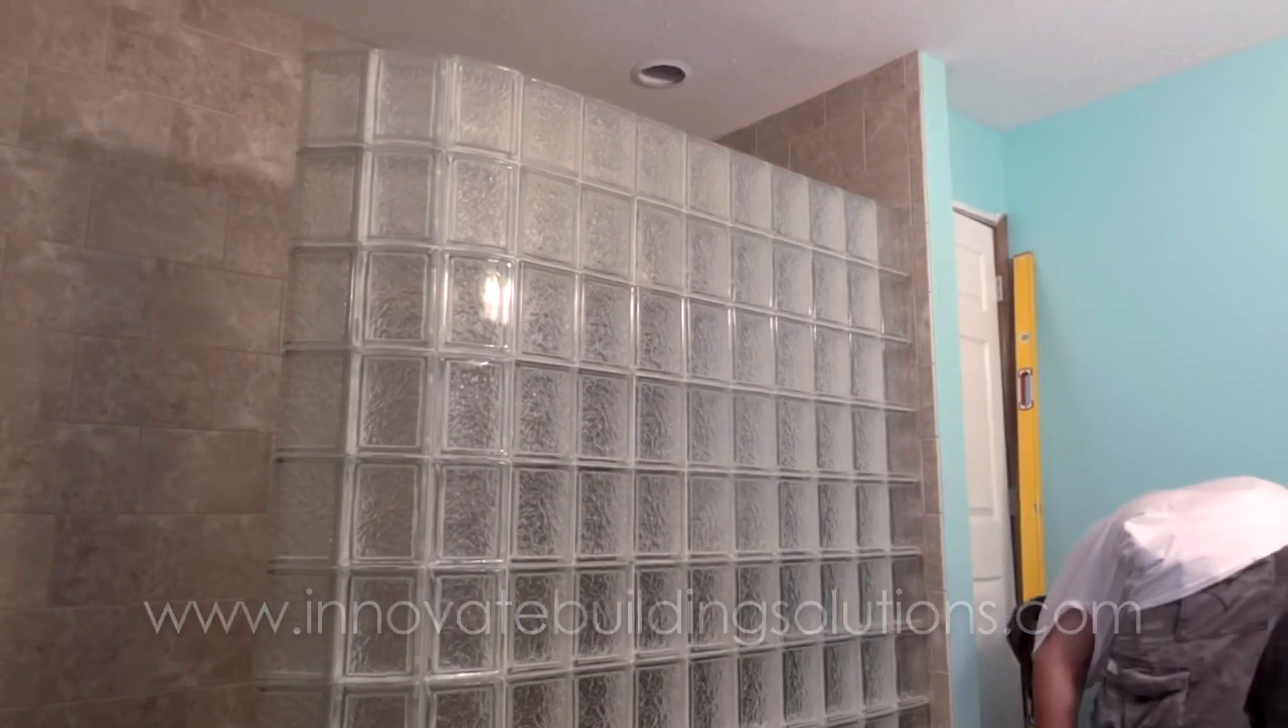The wall is now completely installed and after waiting a few hours should be ready for the grouting process.